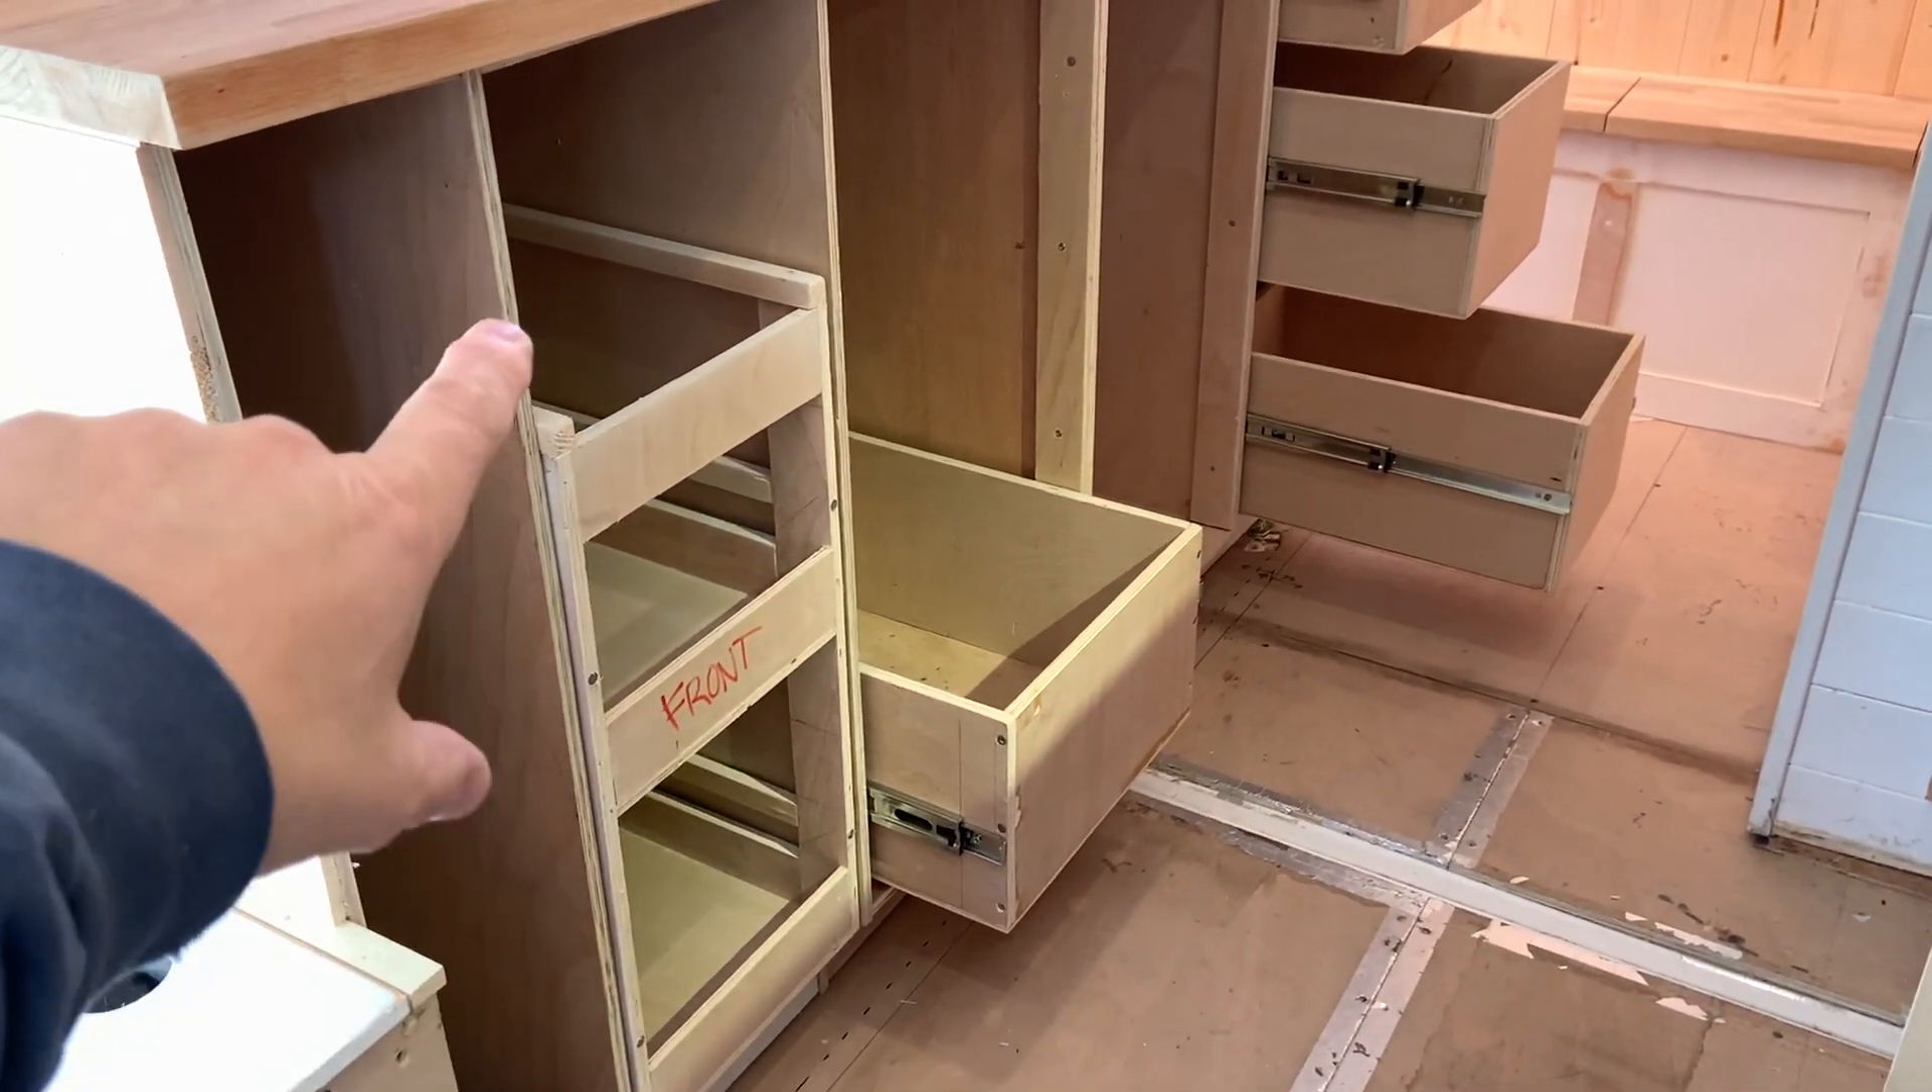And these are all the drawer units finally installed.